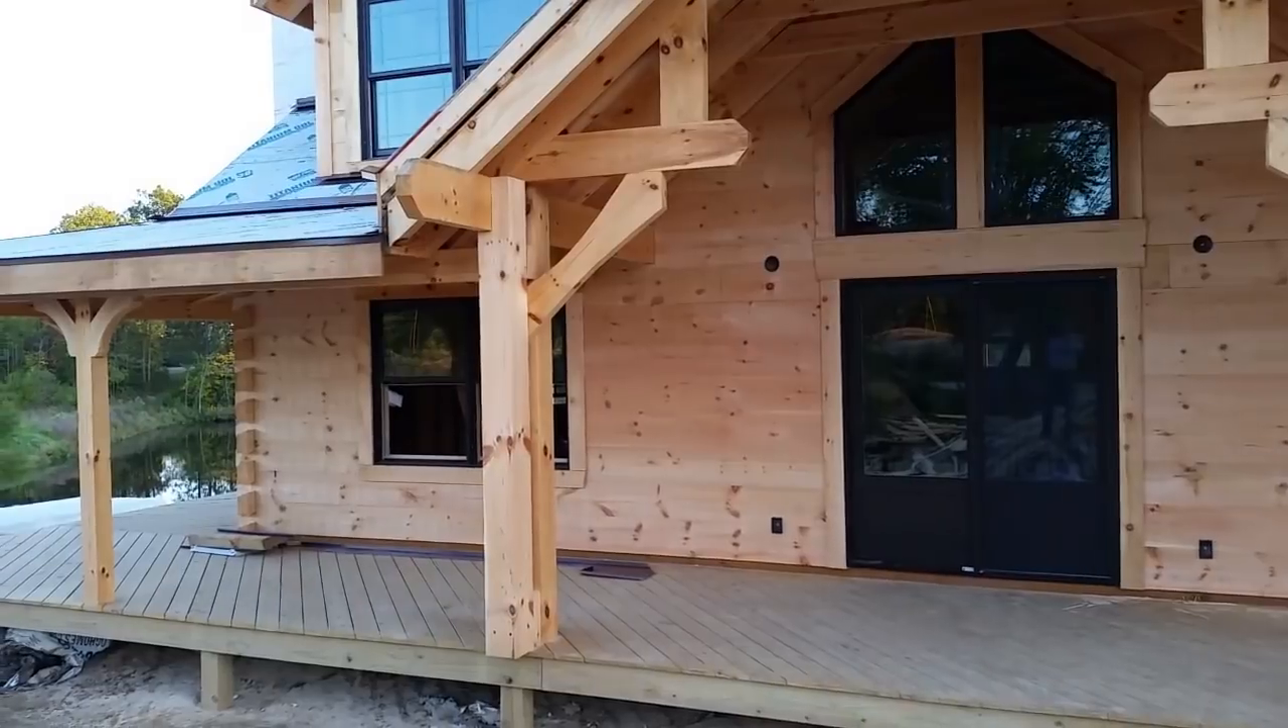Hey YouTube we've got our log siding on the house and we've got our doors and windows on so let's go take a look.